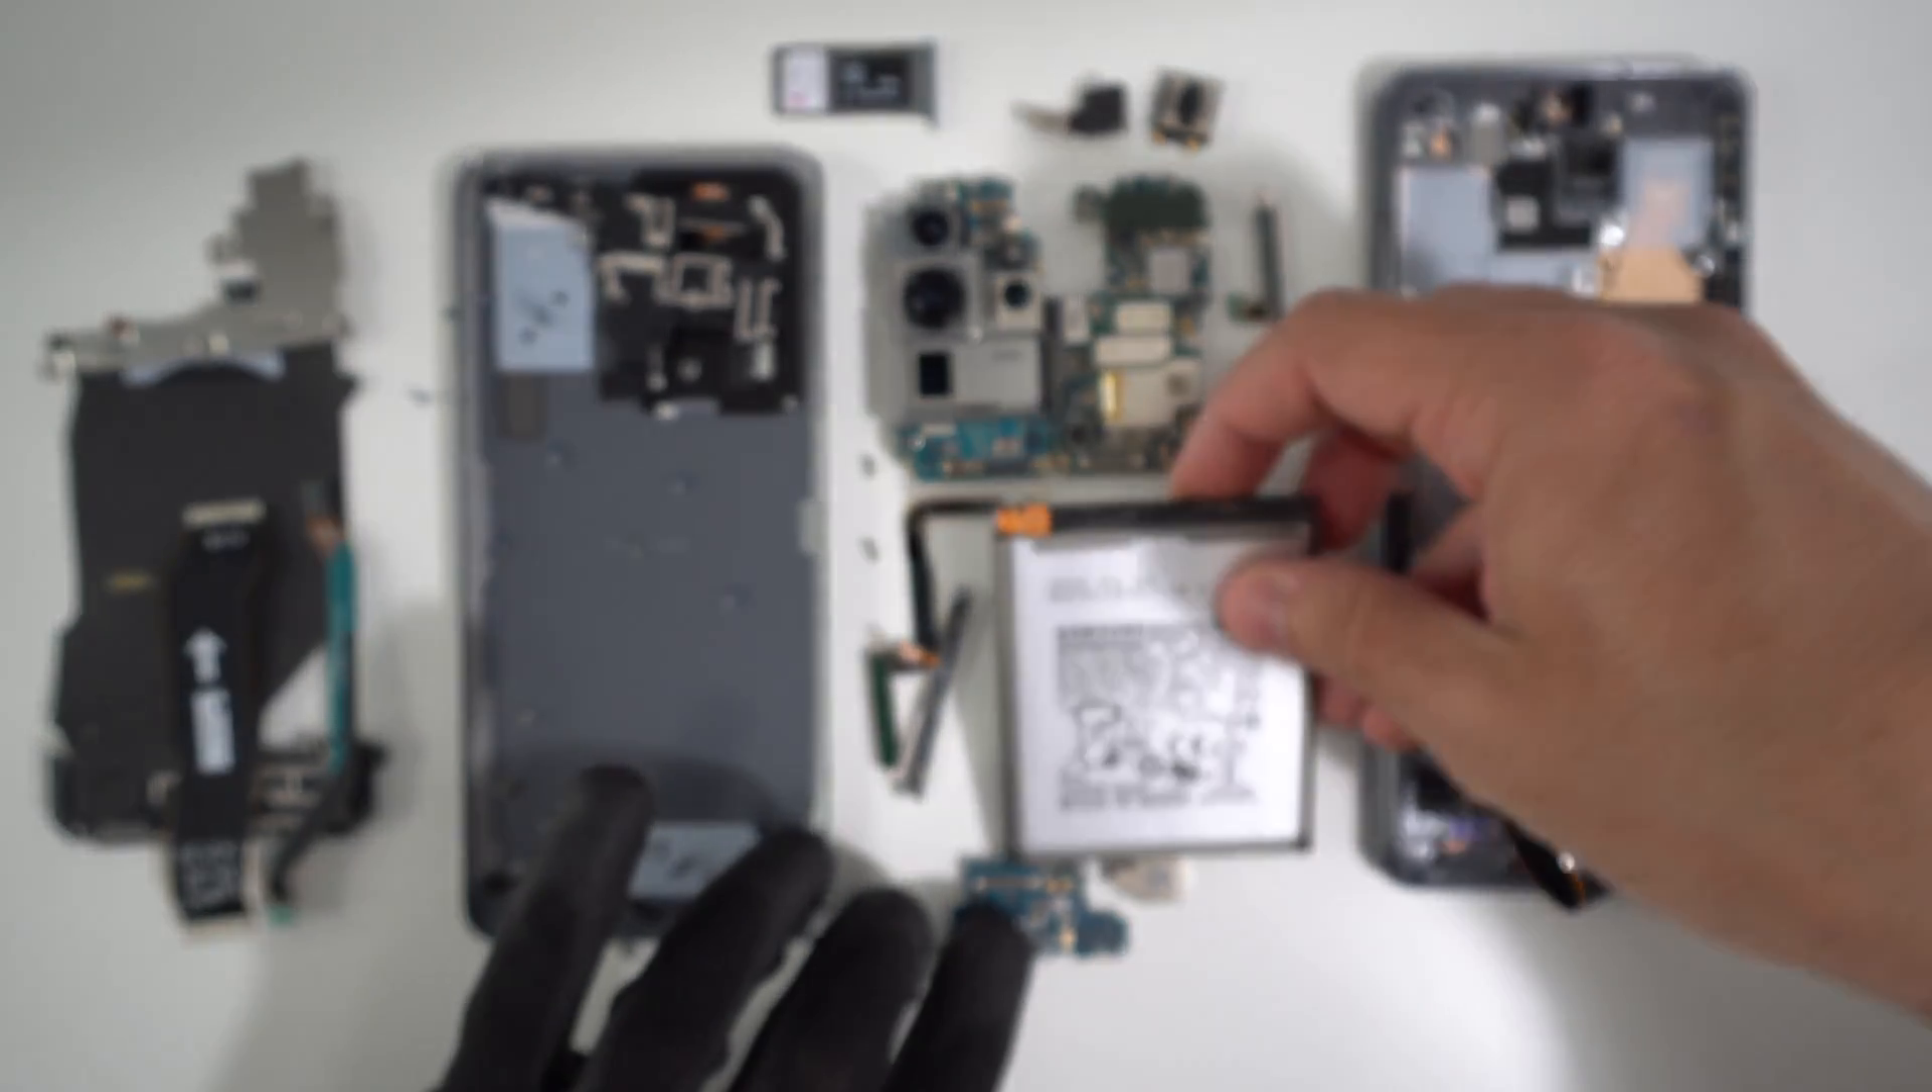The phone is completely taken apart.